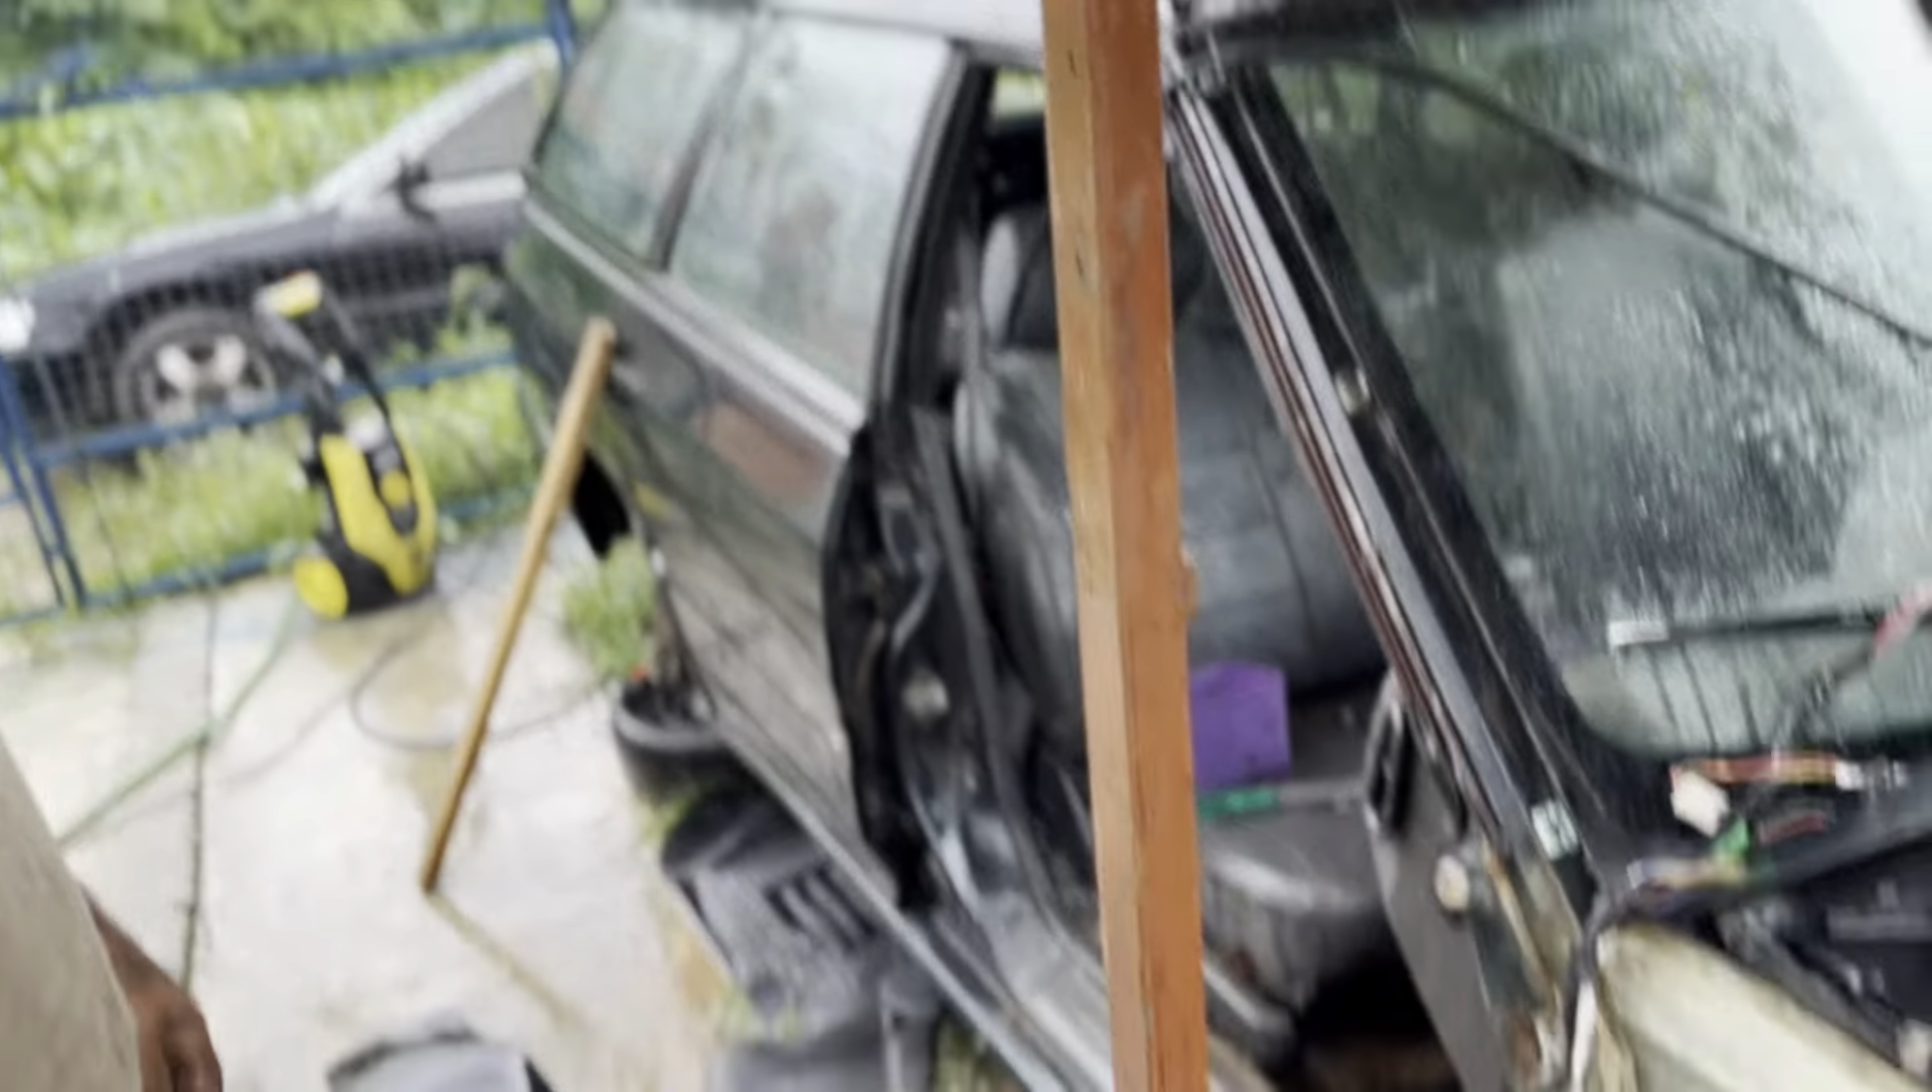Tá sem porta, sem o paralama dianteiro.